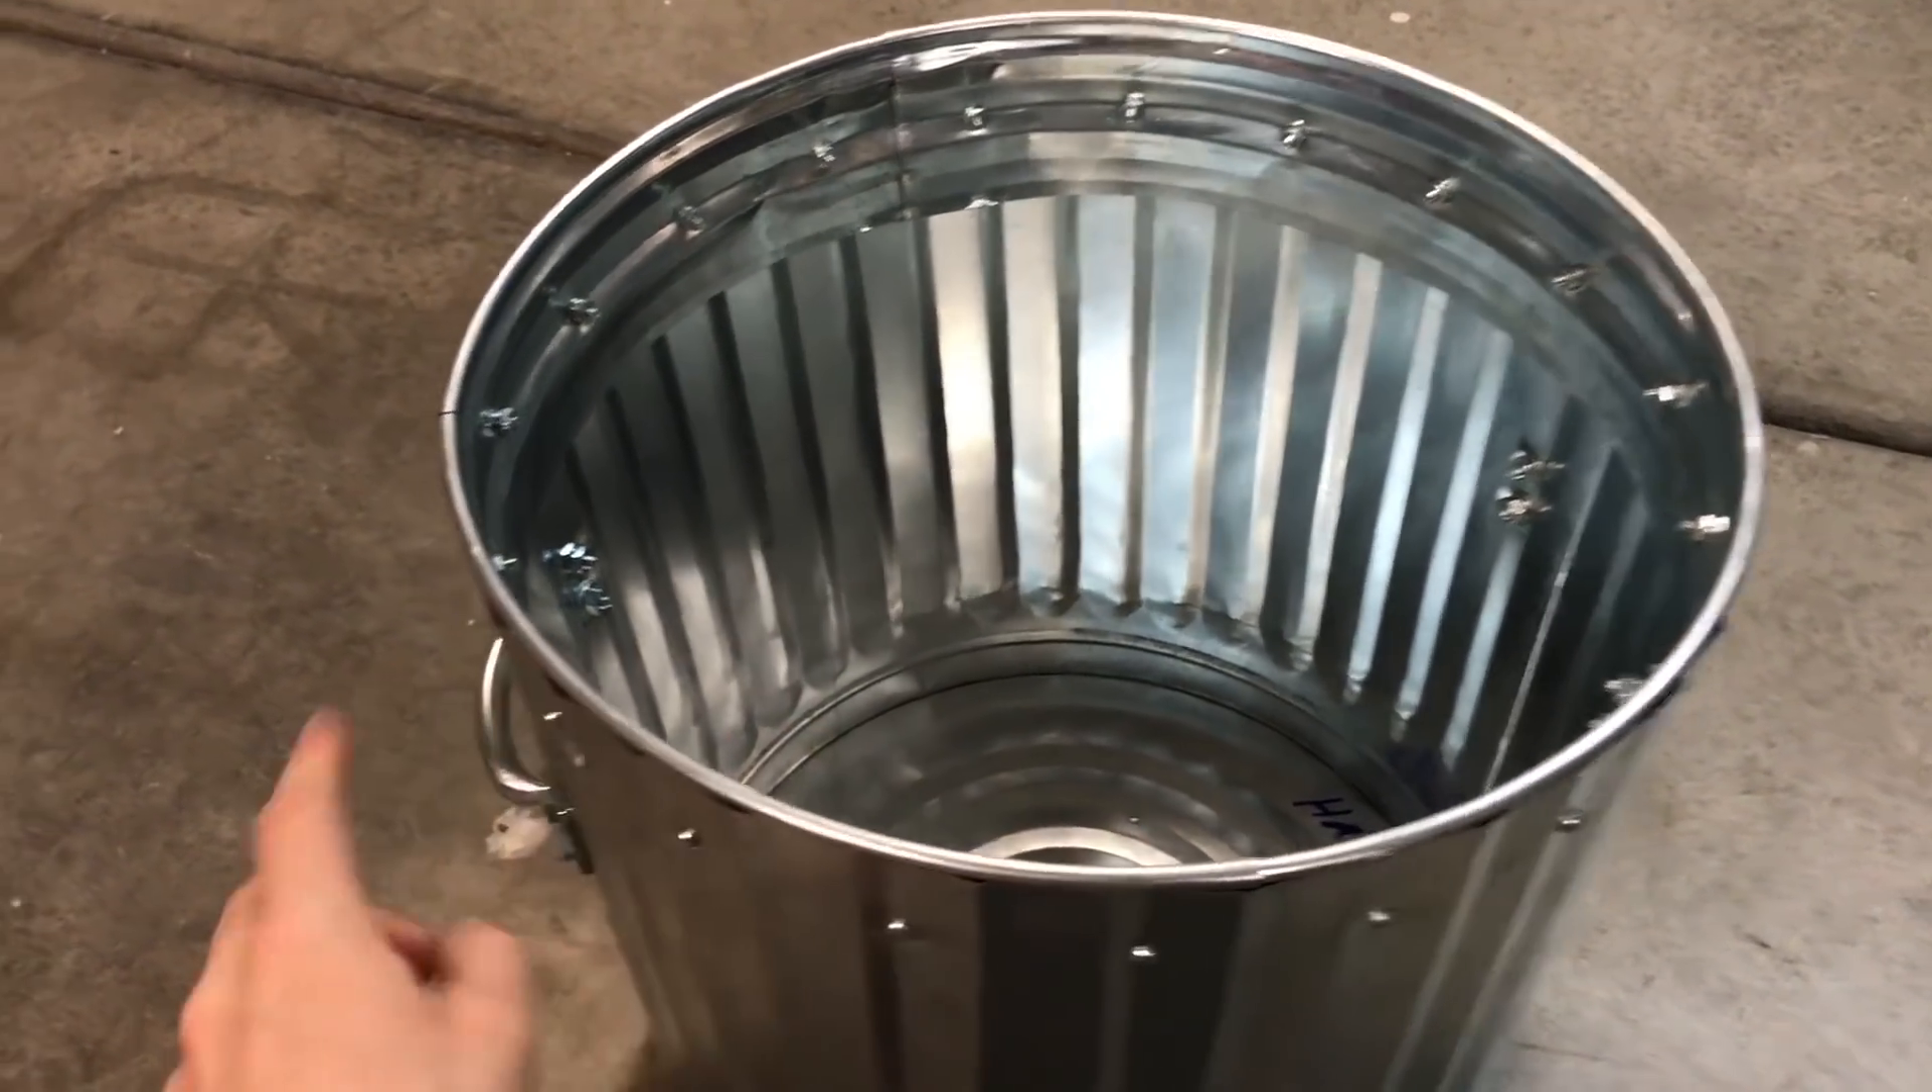So I just finished installing the rim and I put a couple of handles on like my other furnace.